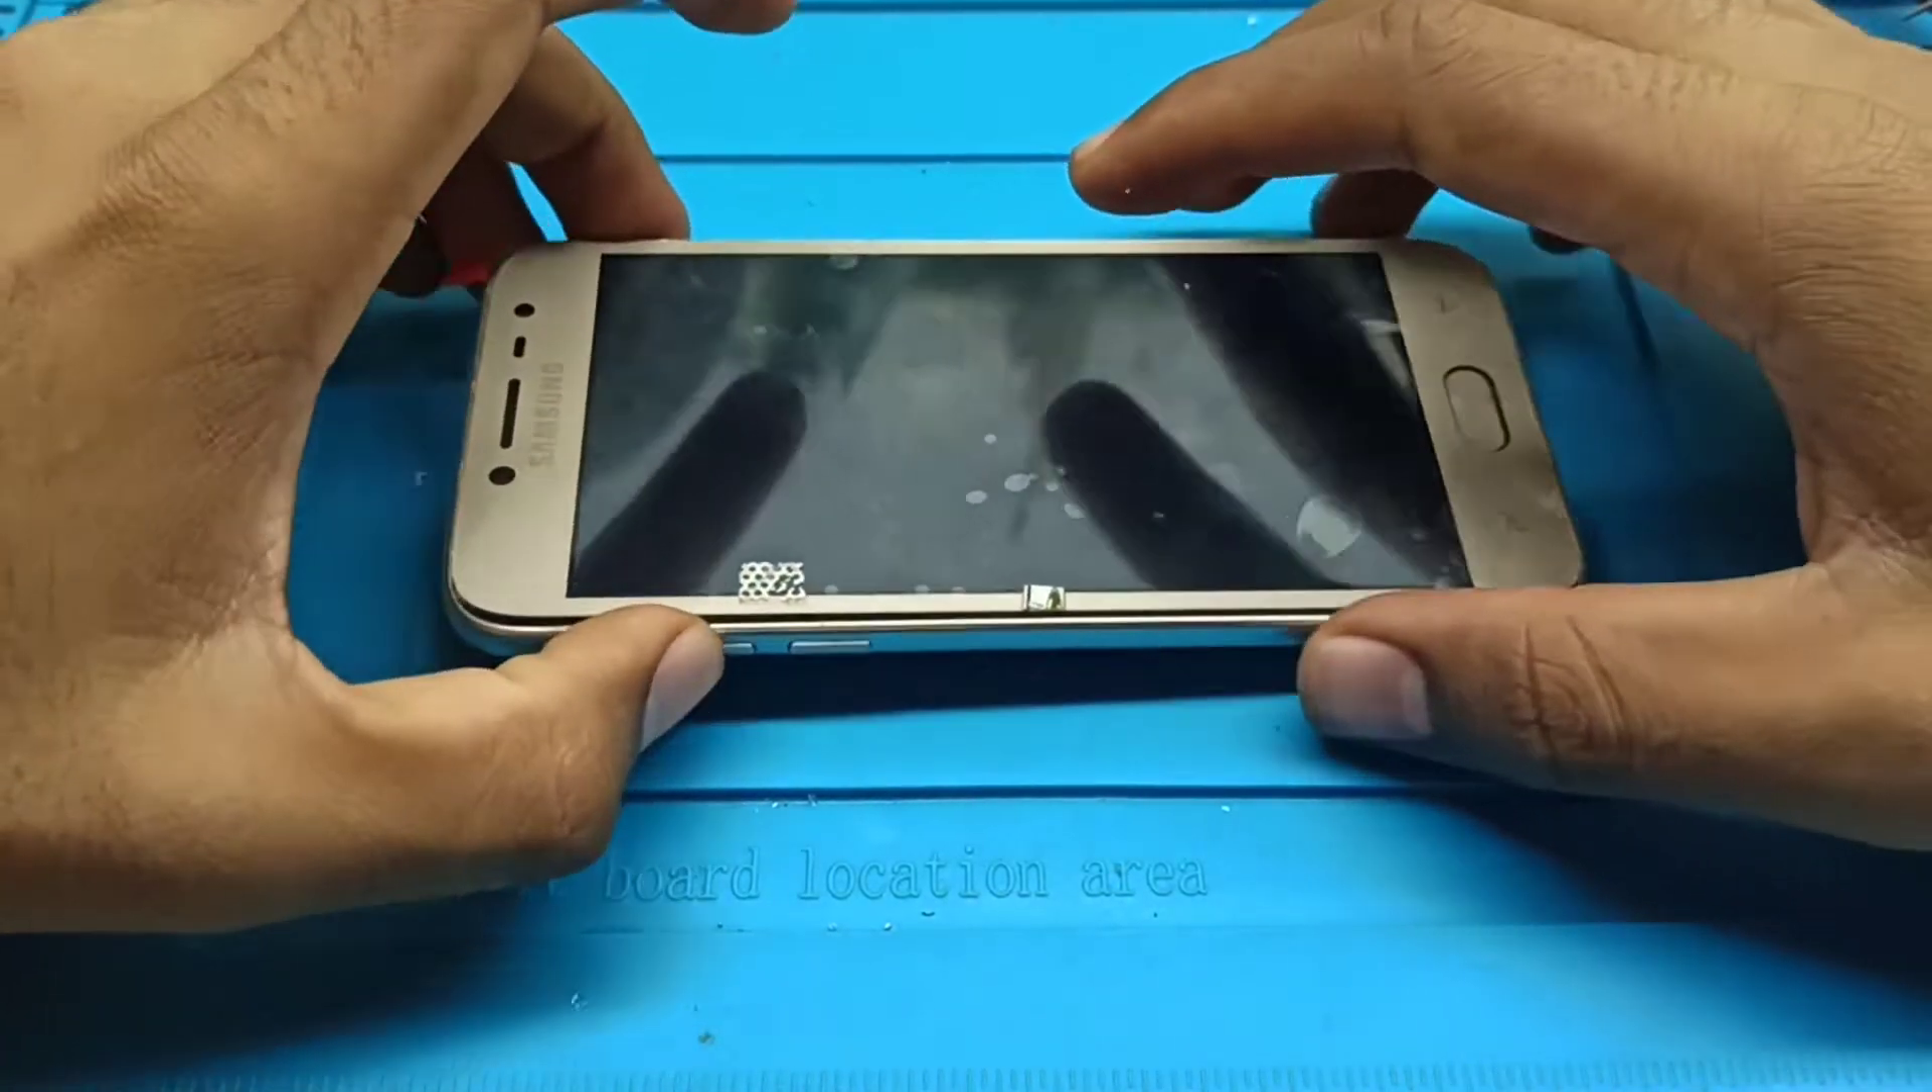Pronto Eu já coloquei a tela.